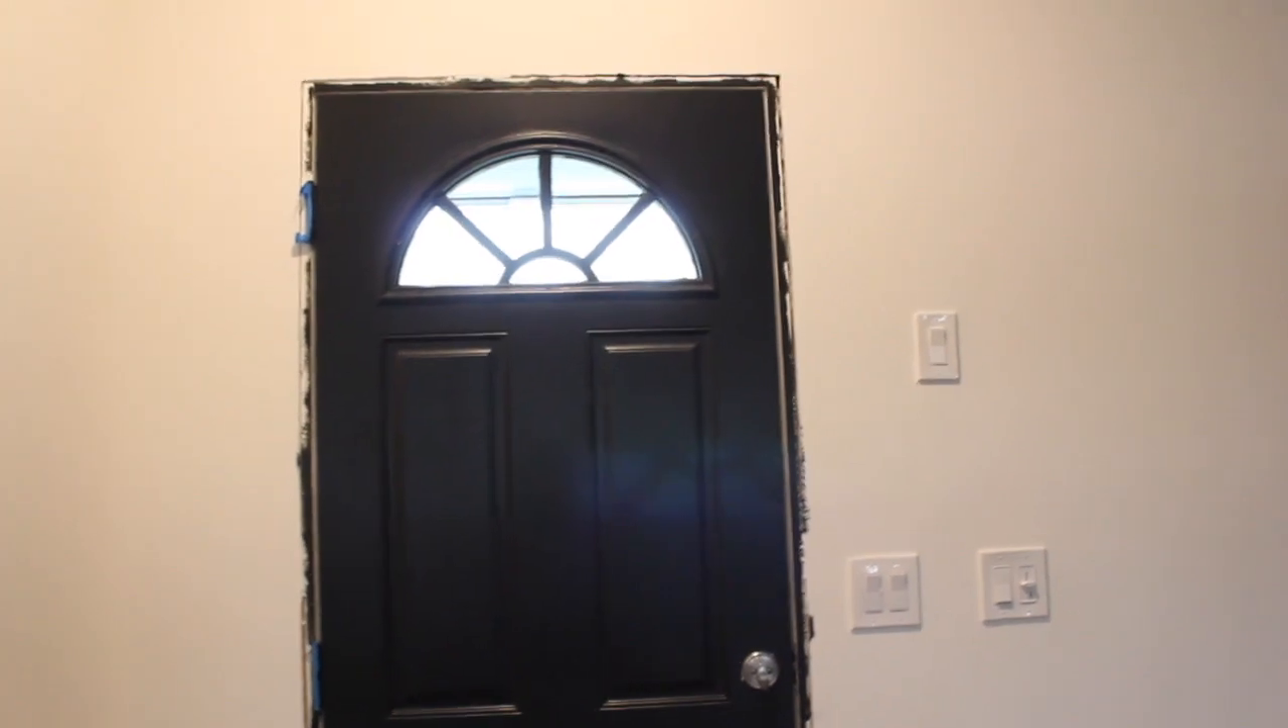Obviously, there's no trim around this door. We still have to put the trim up.